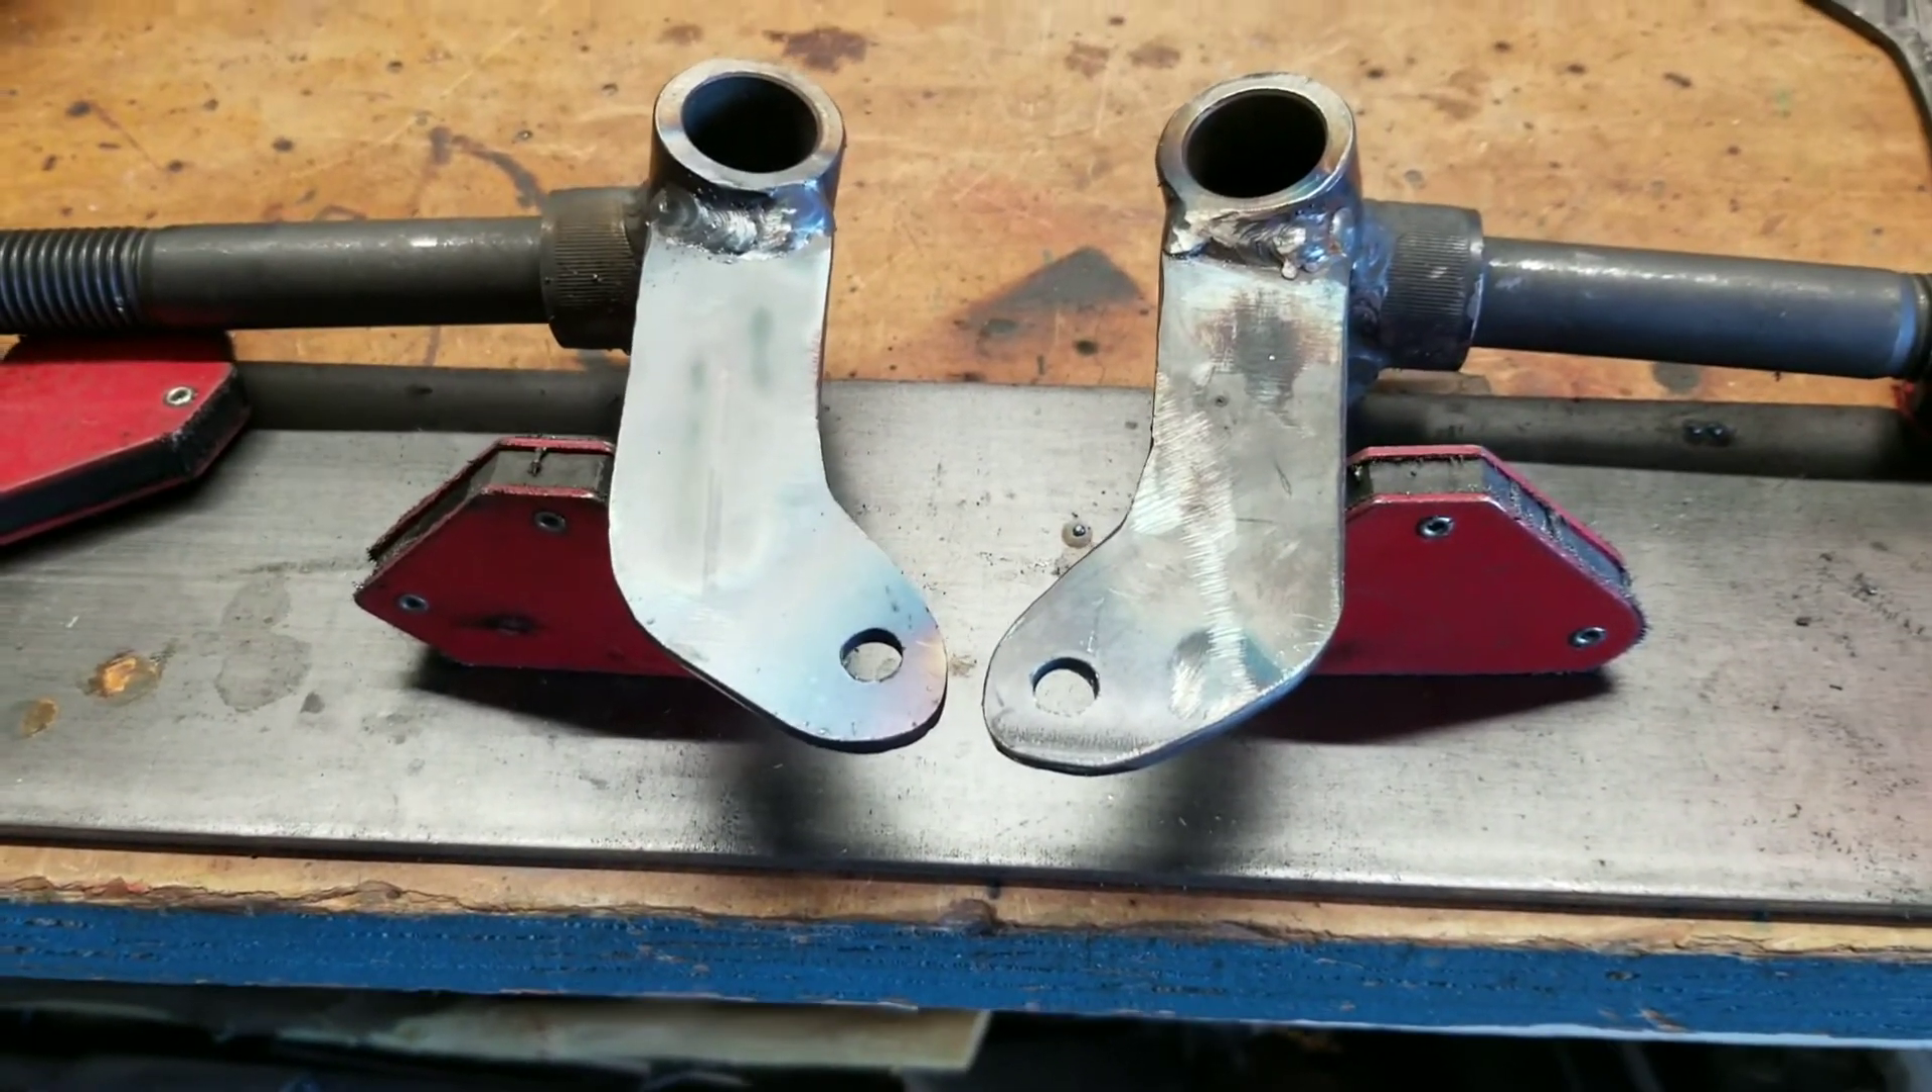Okay so a little bit of welding later and I've got two finished spindles.